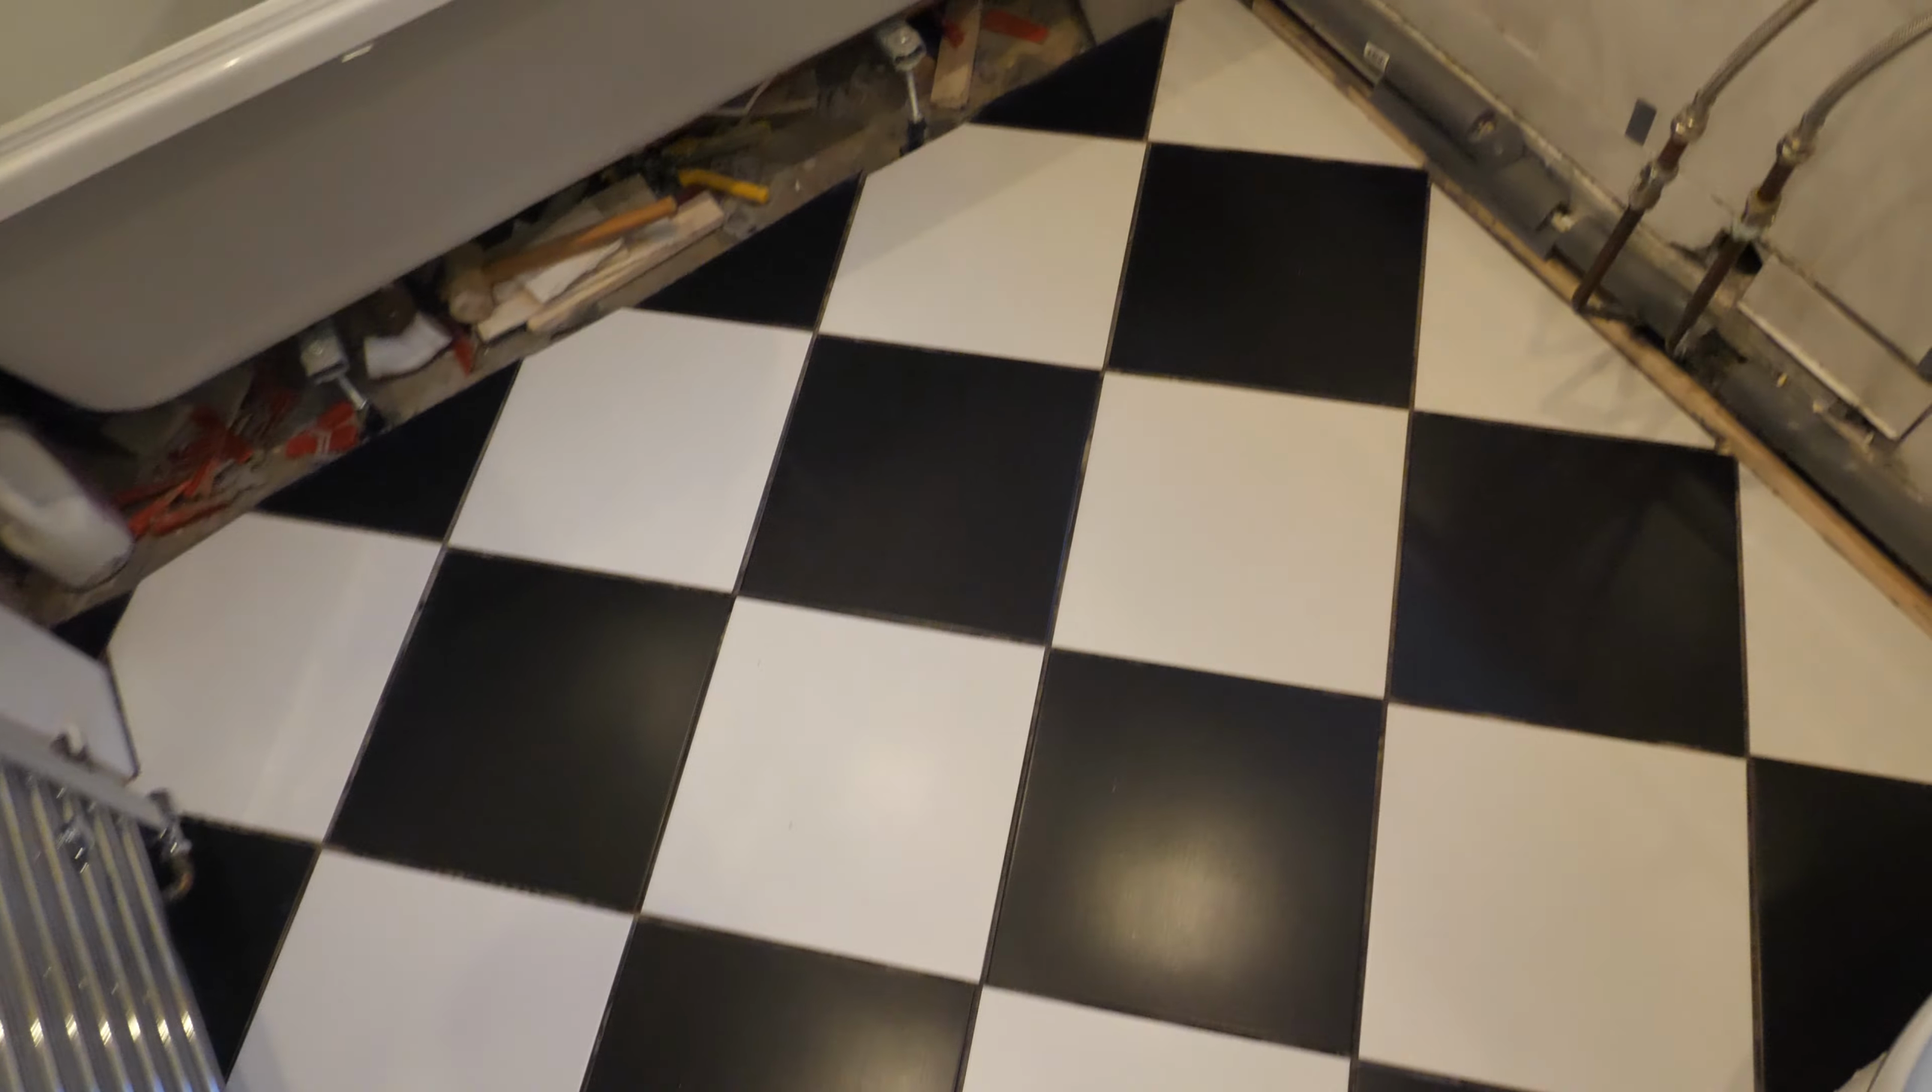I've got all the tiles down so I'll just show you how it looks now it's nearly finished so it's got the grouting left to do.